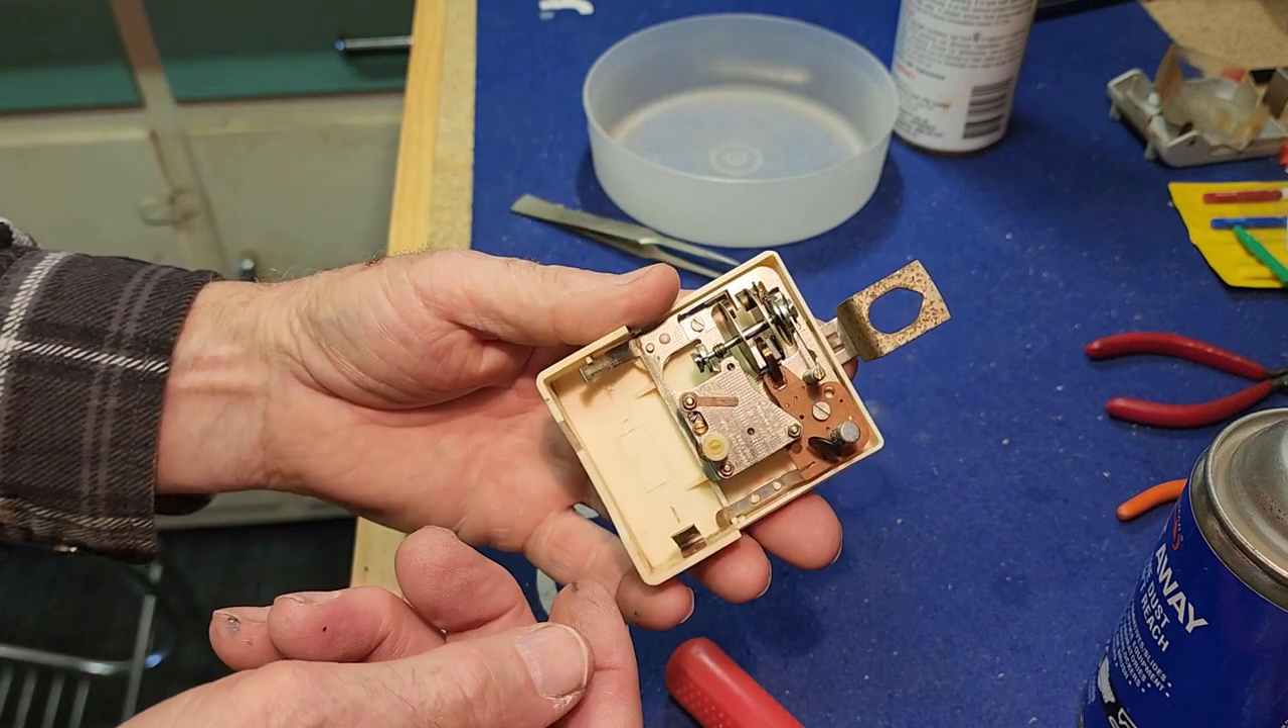I've just screwed the movement back into the case.